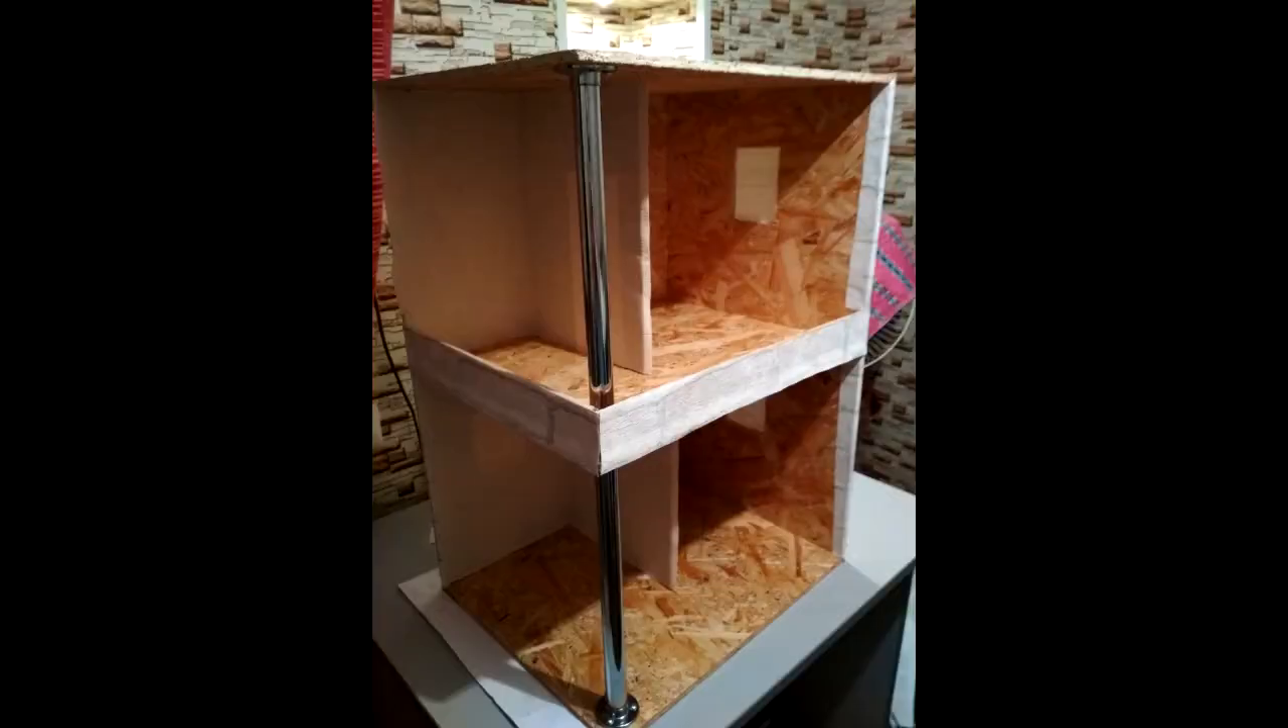Обратите внимание, здесь я уже прикрутил мебельную трубу для прочности конструкции.